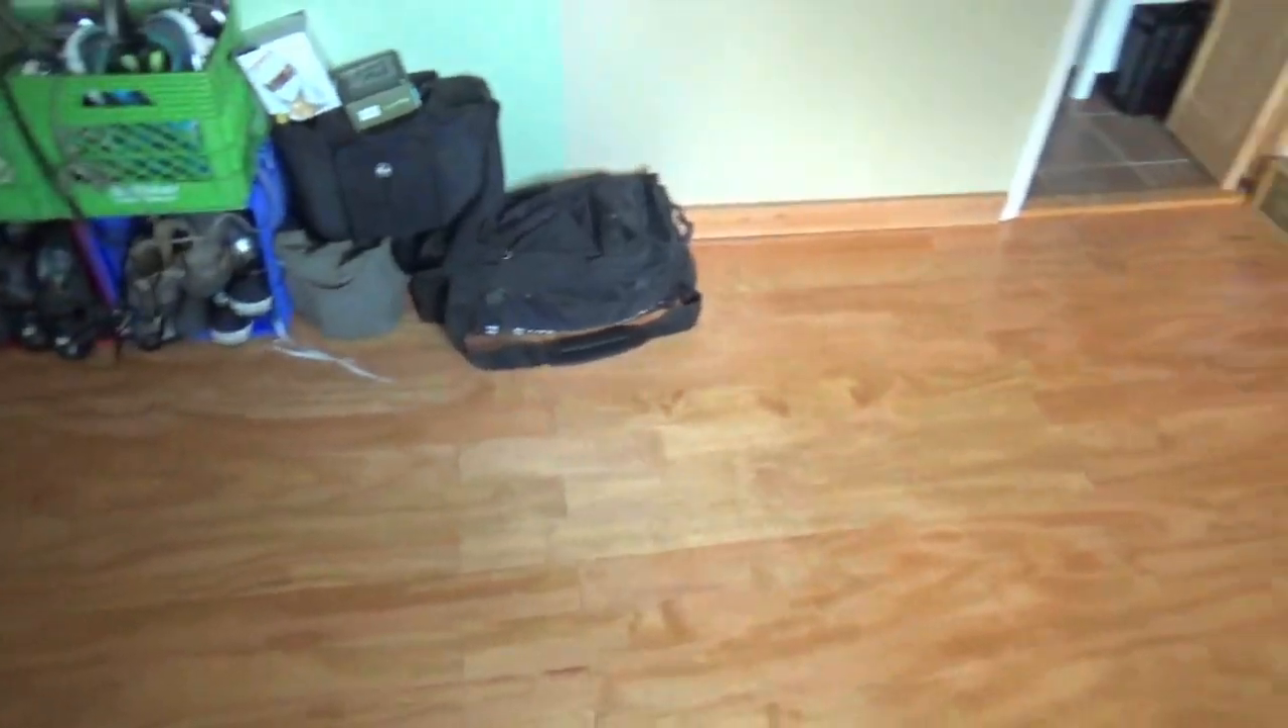That's the completed room with the baseboard trim put back on and you can see the difference.